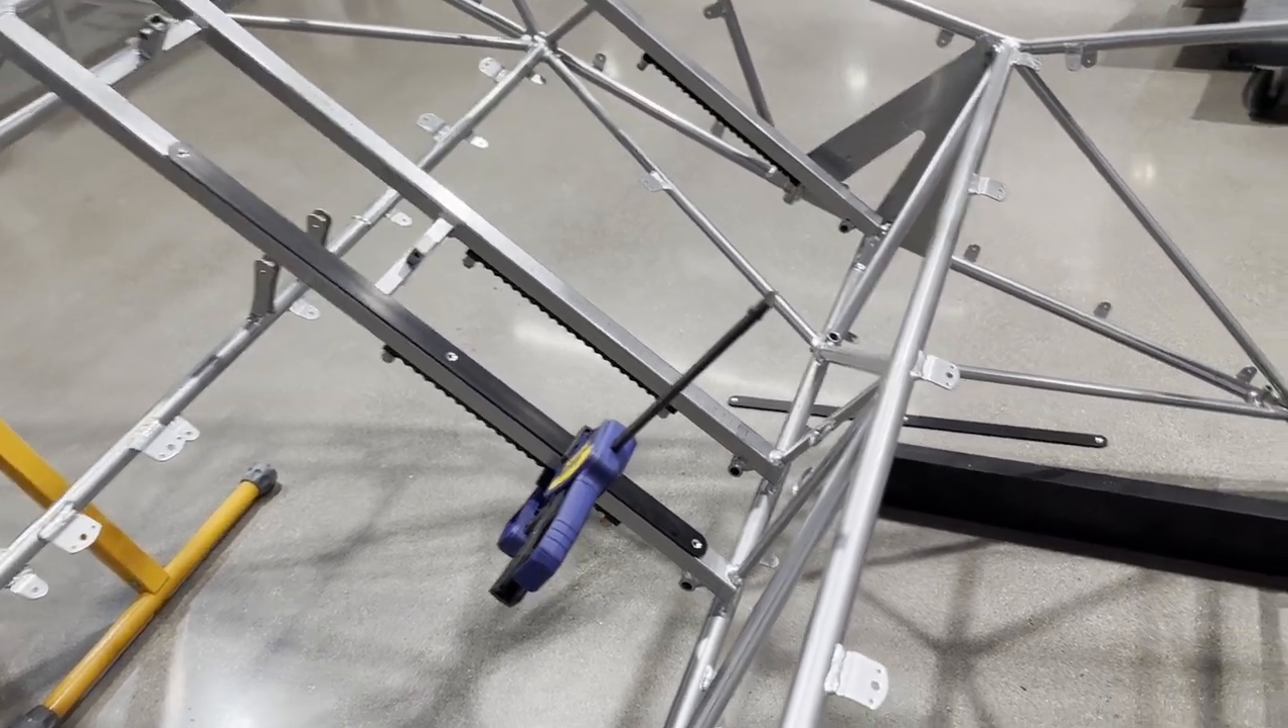Just got the rail plate clamped. That's the position.